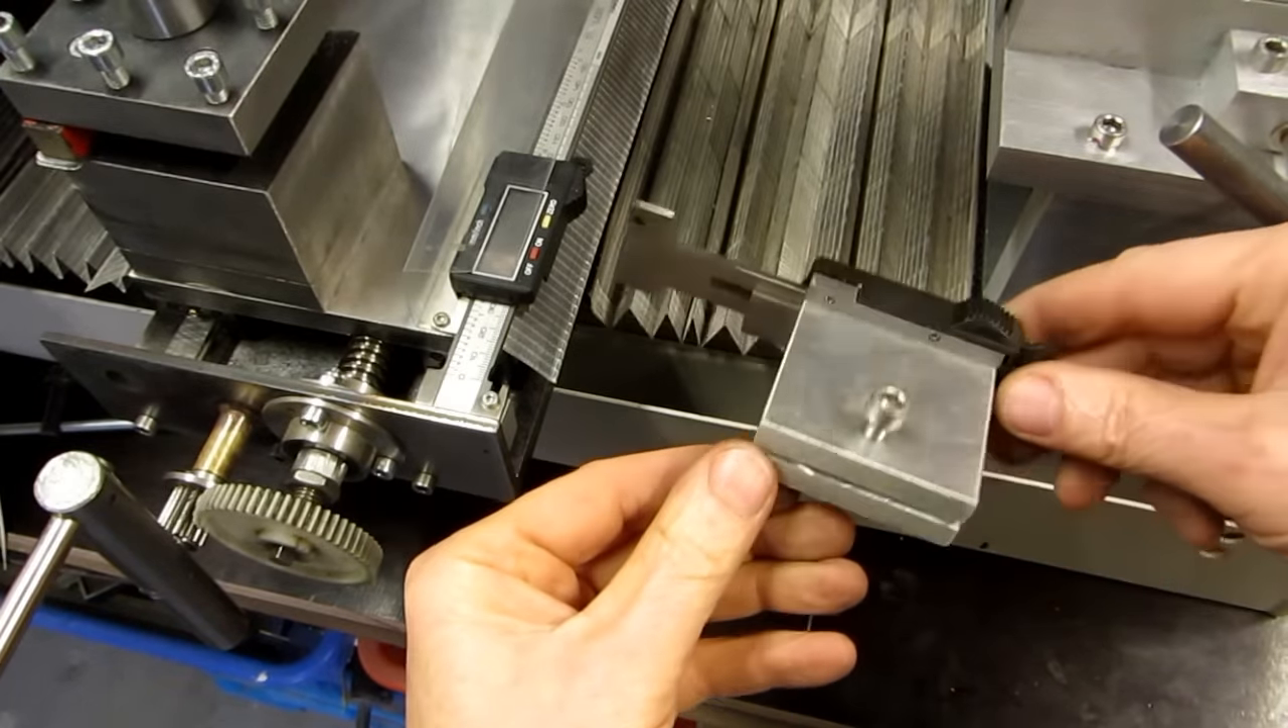For the carriage caliper I added a slotted aluminium block to the caliper.